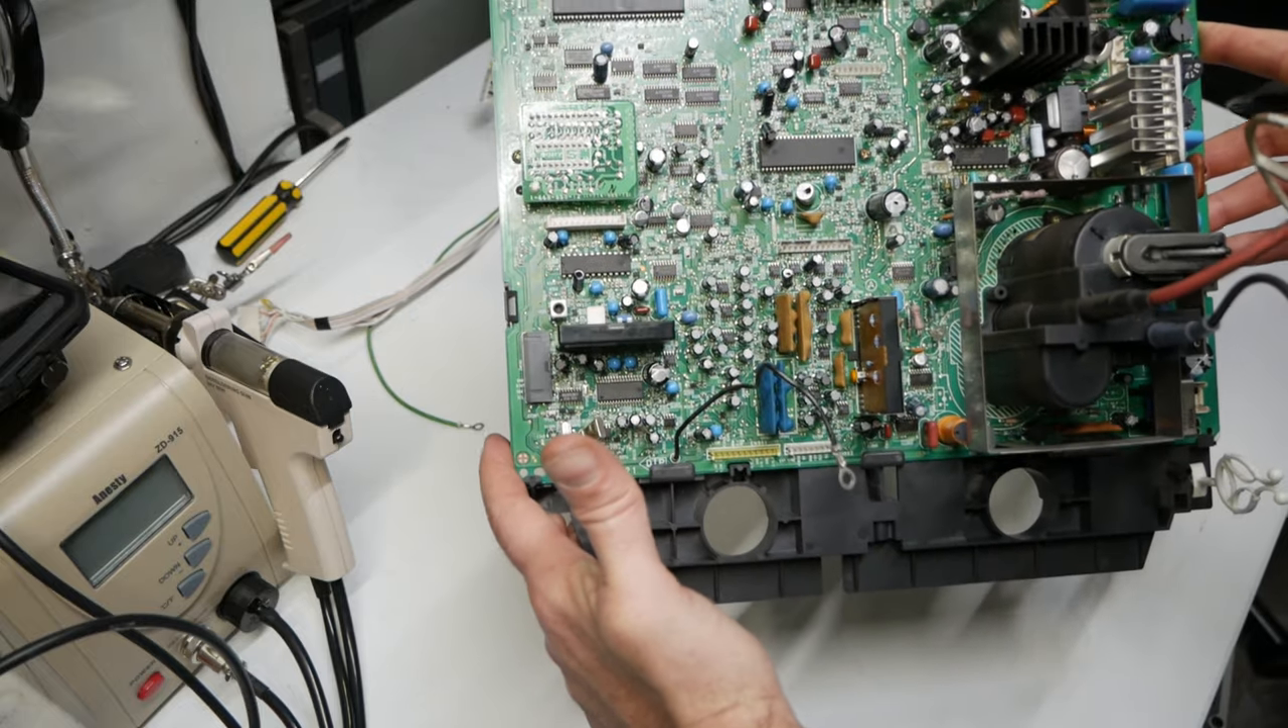So here's the chassis board removed.